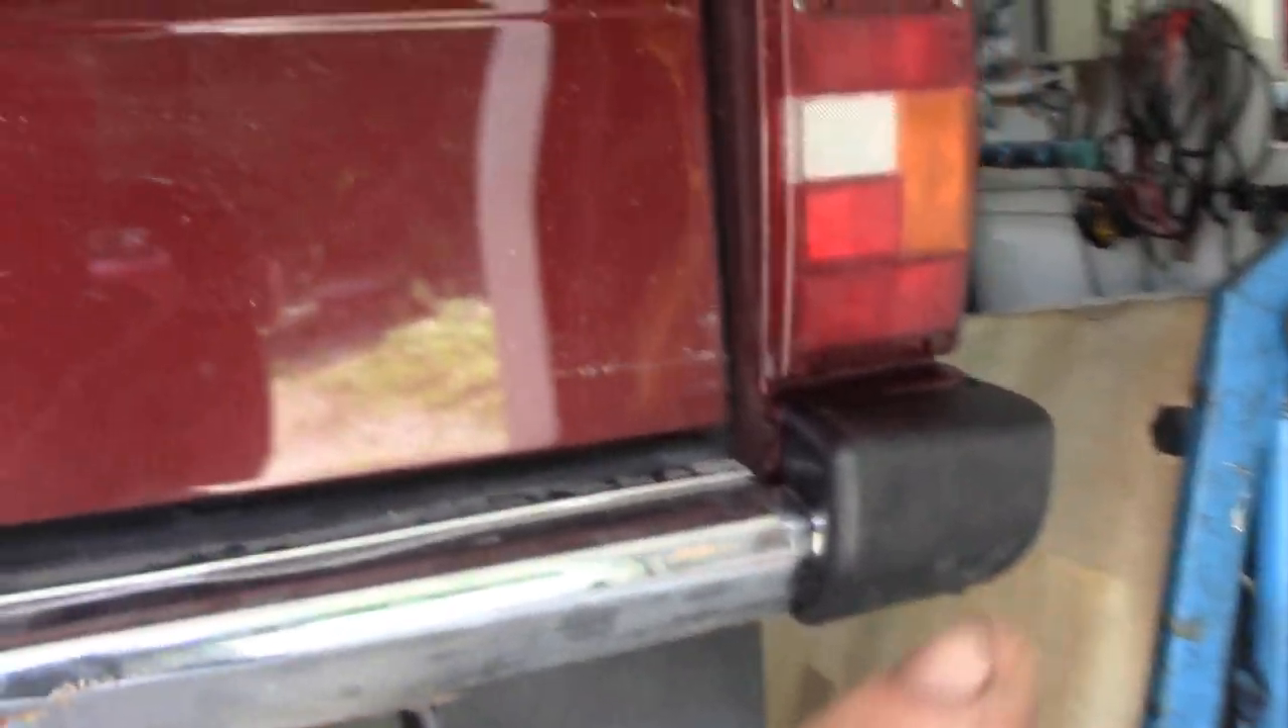I've got that back corner fitted nice.